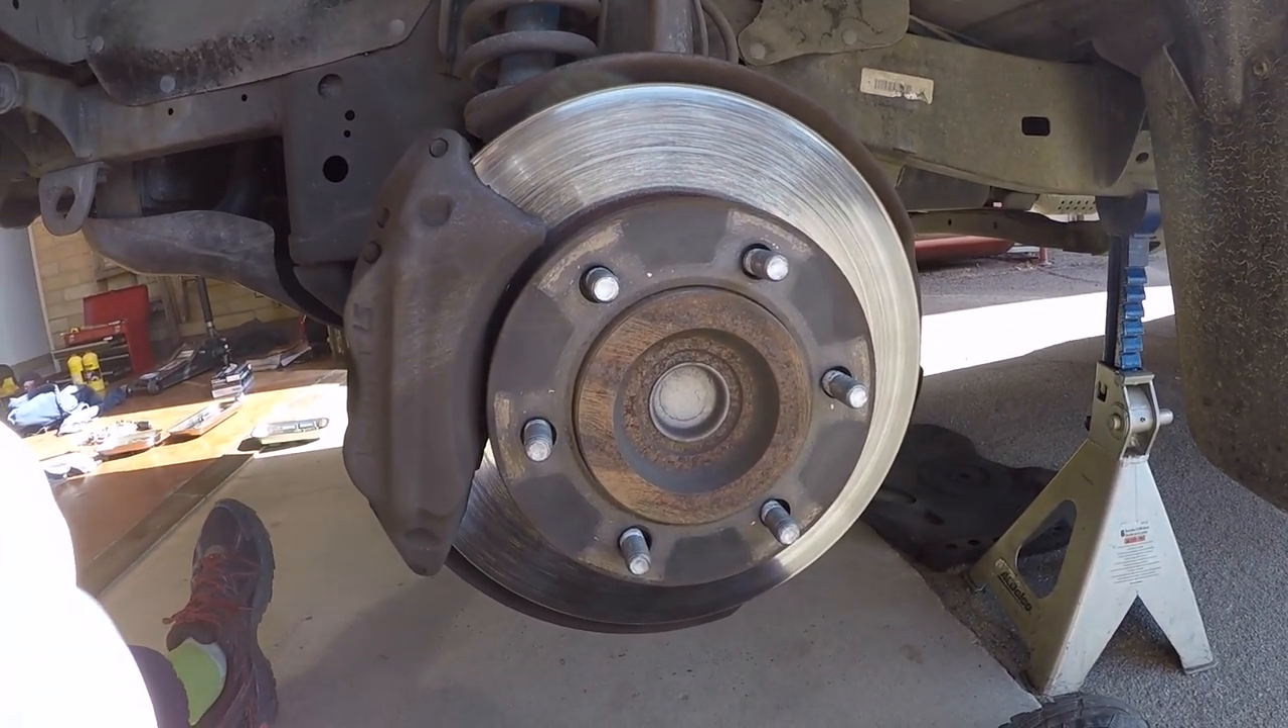Alright we have the wheels off and you can see now that the rotors exposed and you got your brake caliper.